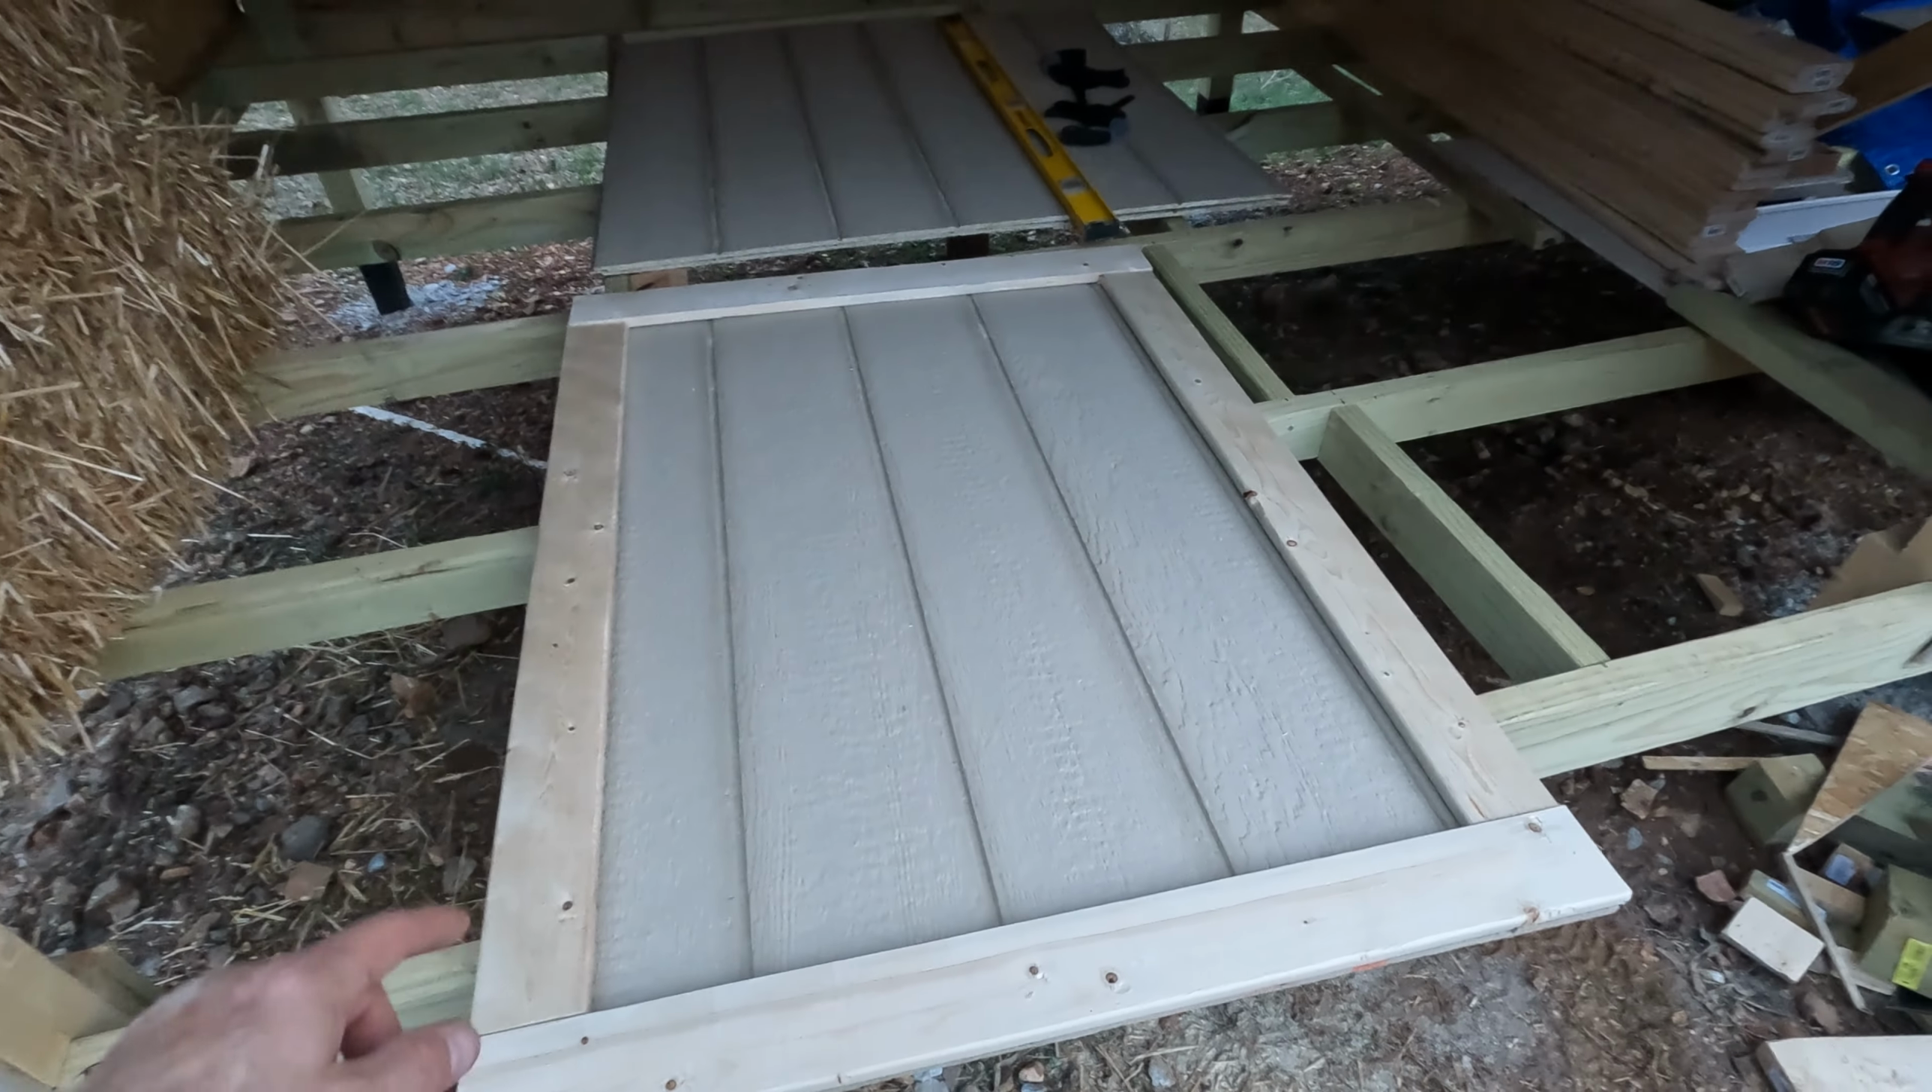And this is where we're going to leave it for tonight. Still need to put the X brace in the middle.